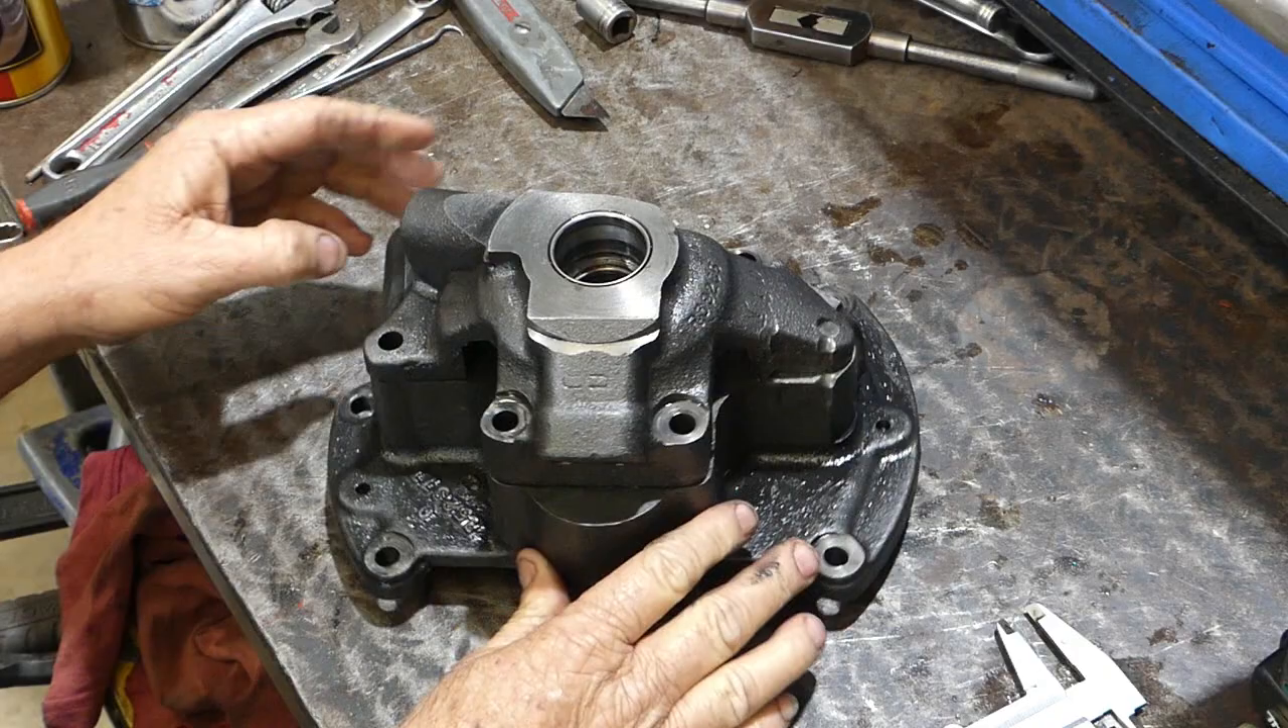So, you'll notice I've taken all the bolts out of the top here.